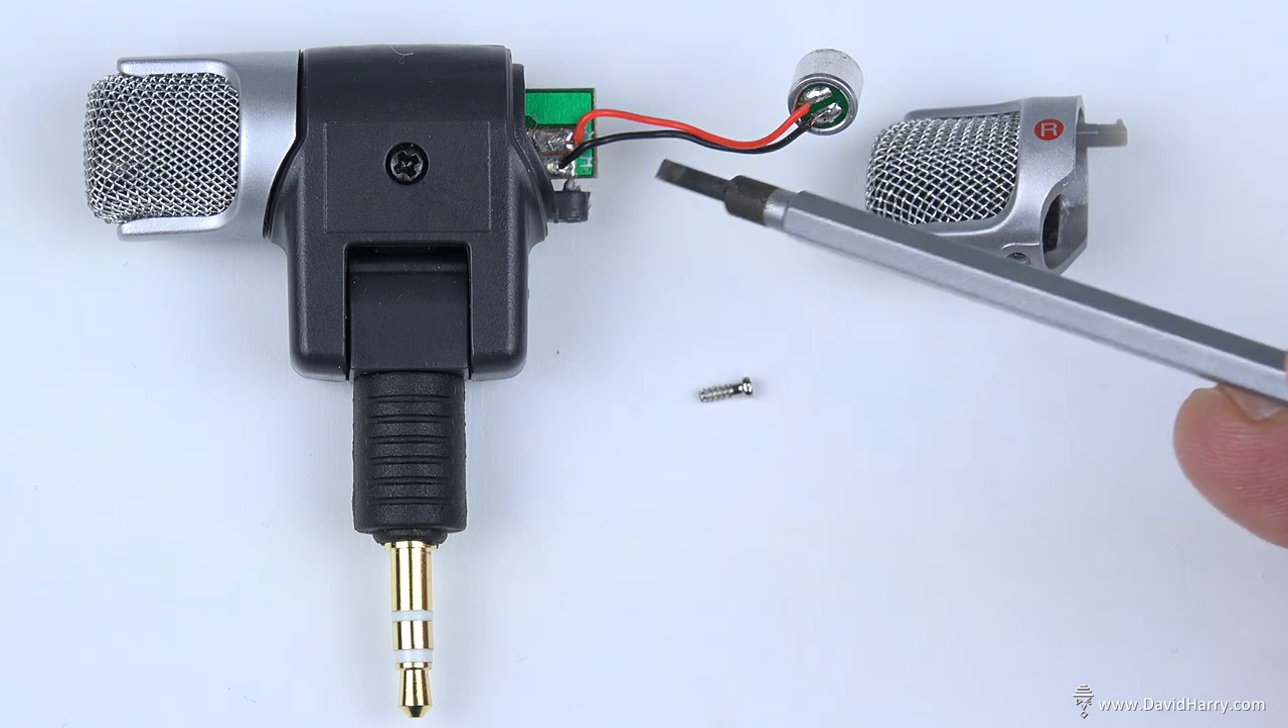And now what we've done, we've exposed some cable and the capsule.